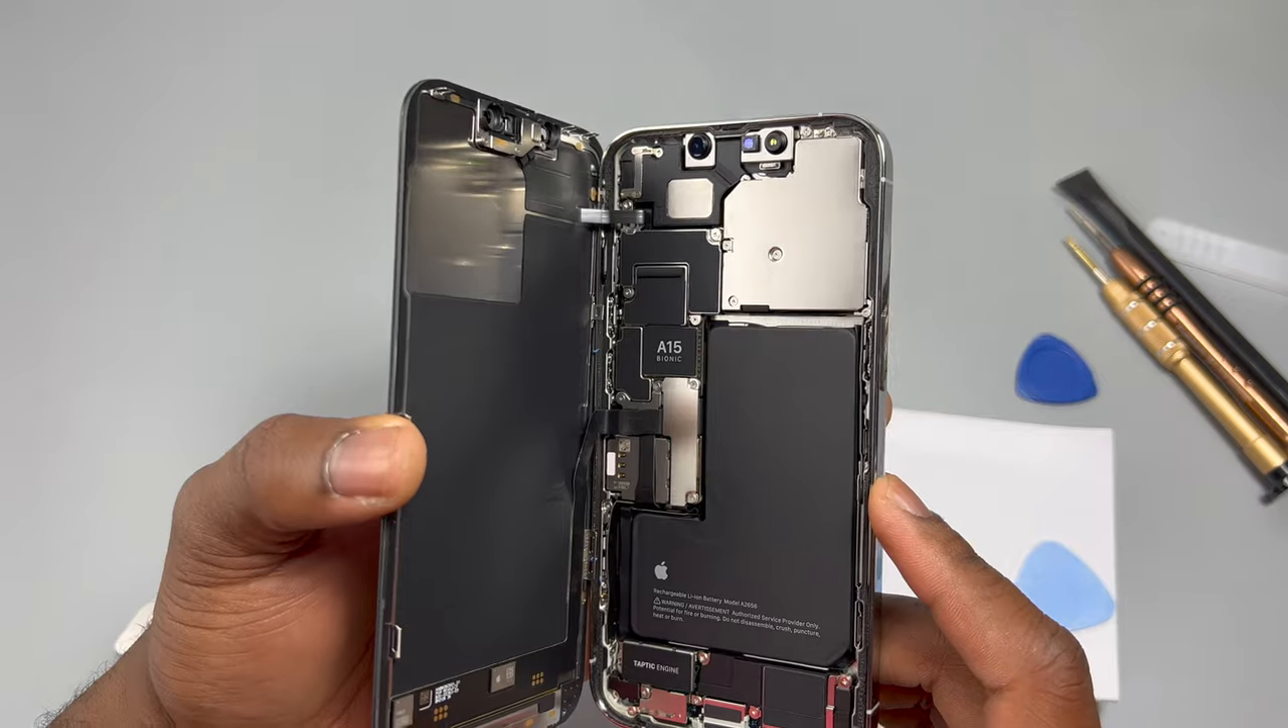So the screen has been disconnected from the frame of the device. It is attached to the device only with the flex cables.